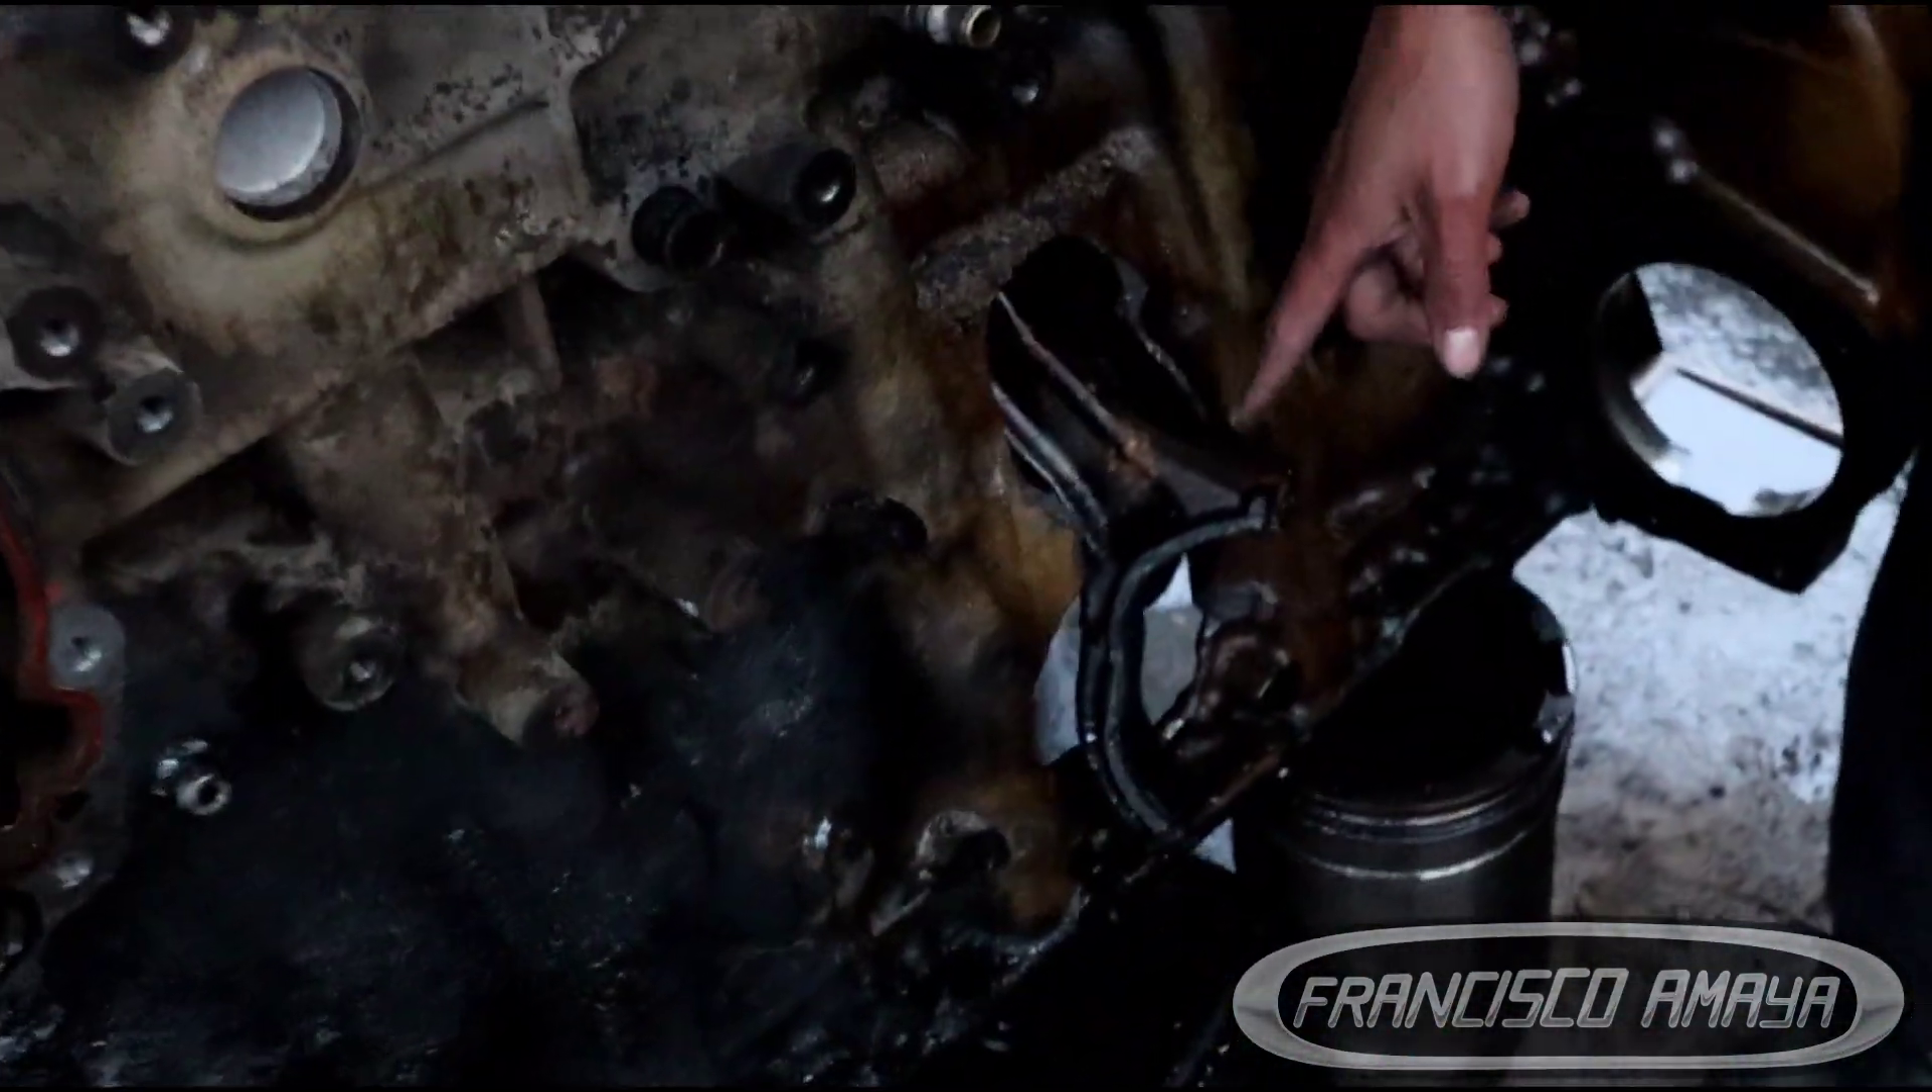If you come this side you're going to see the connecting rod very visible This is supposed to be inside not outside.